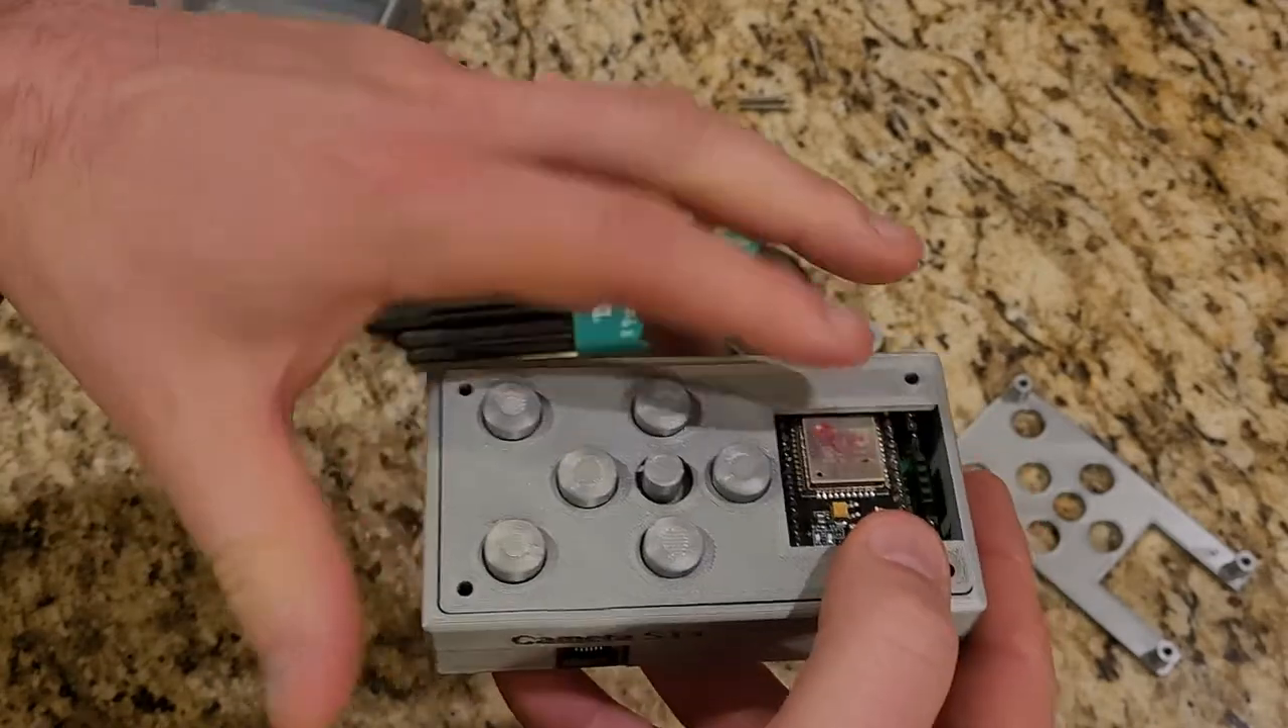I have my four directional buttons and my two speed buttons down here and I already have installed the gray five way buttons.